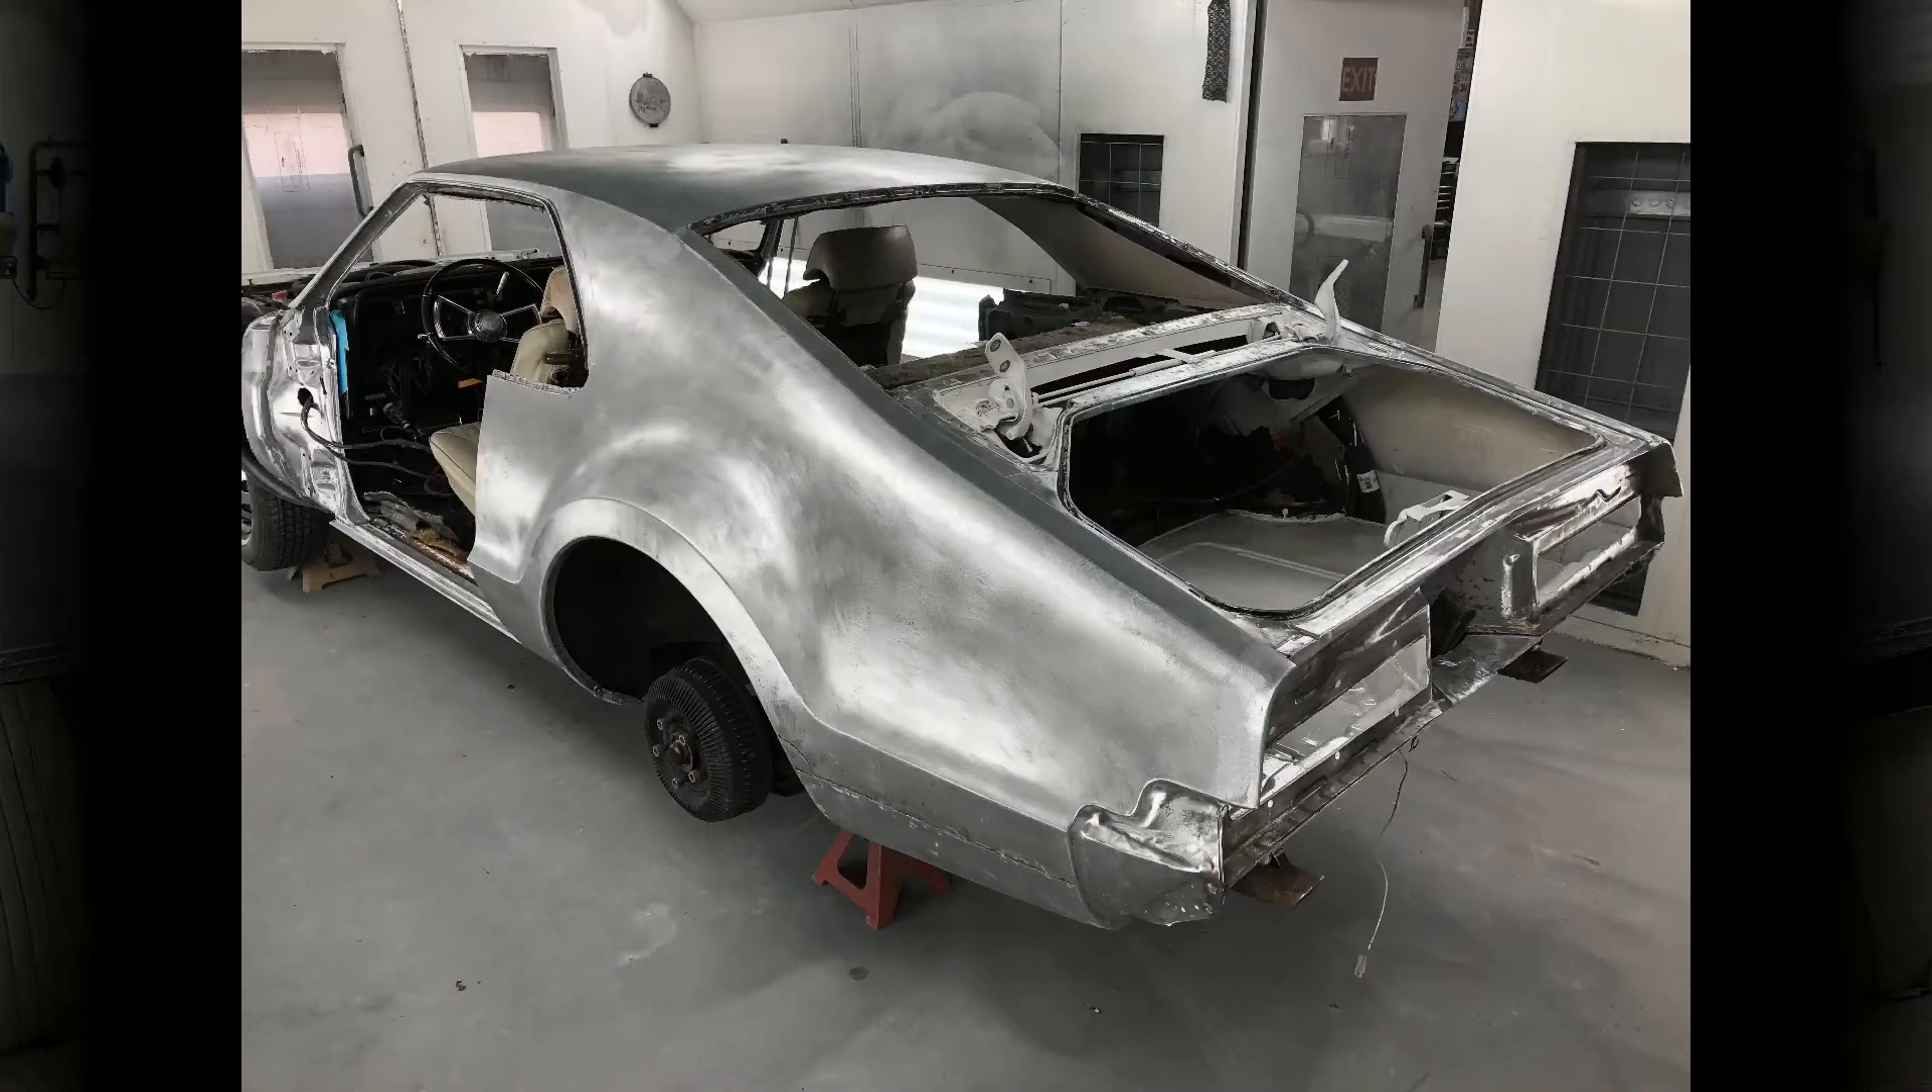Now we've got all the sheet metal taken off. And we removed all the paint.